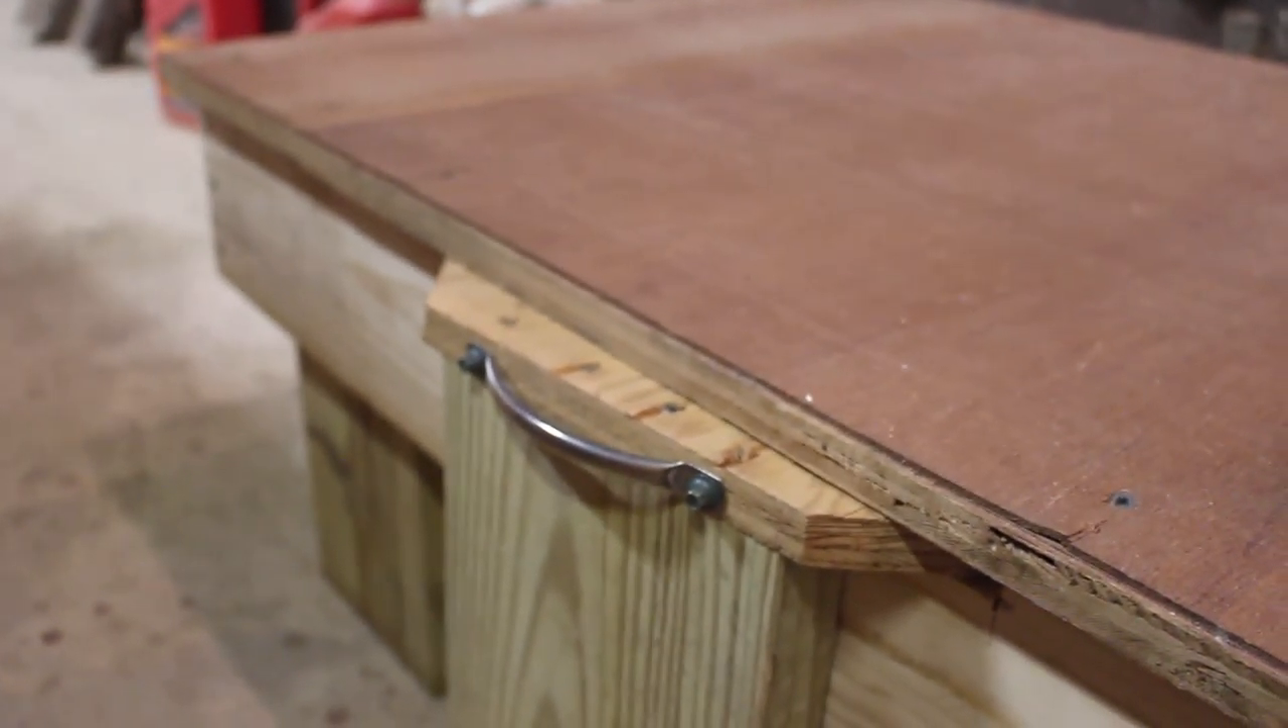I found a little pot handle over there in my thing and I put it up here so I can grab that and slide it in and out.